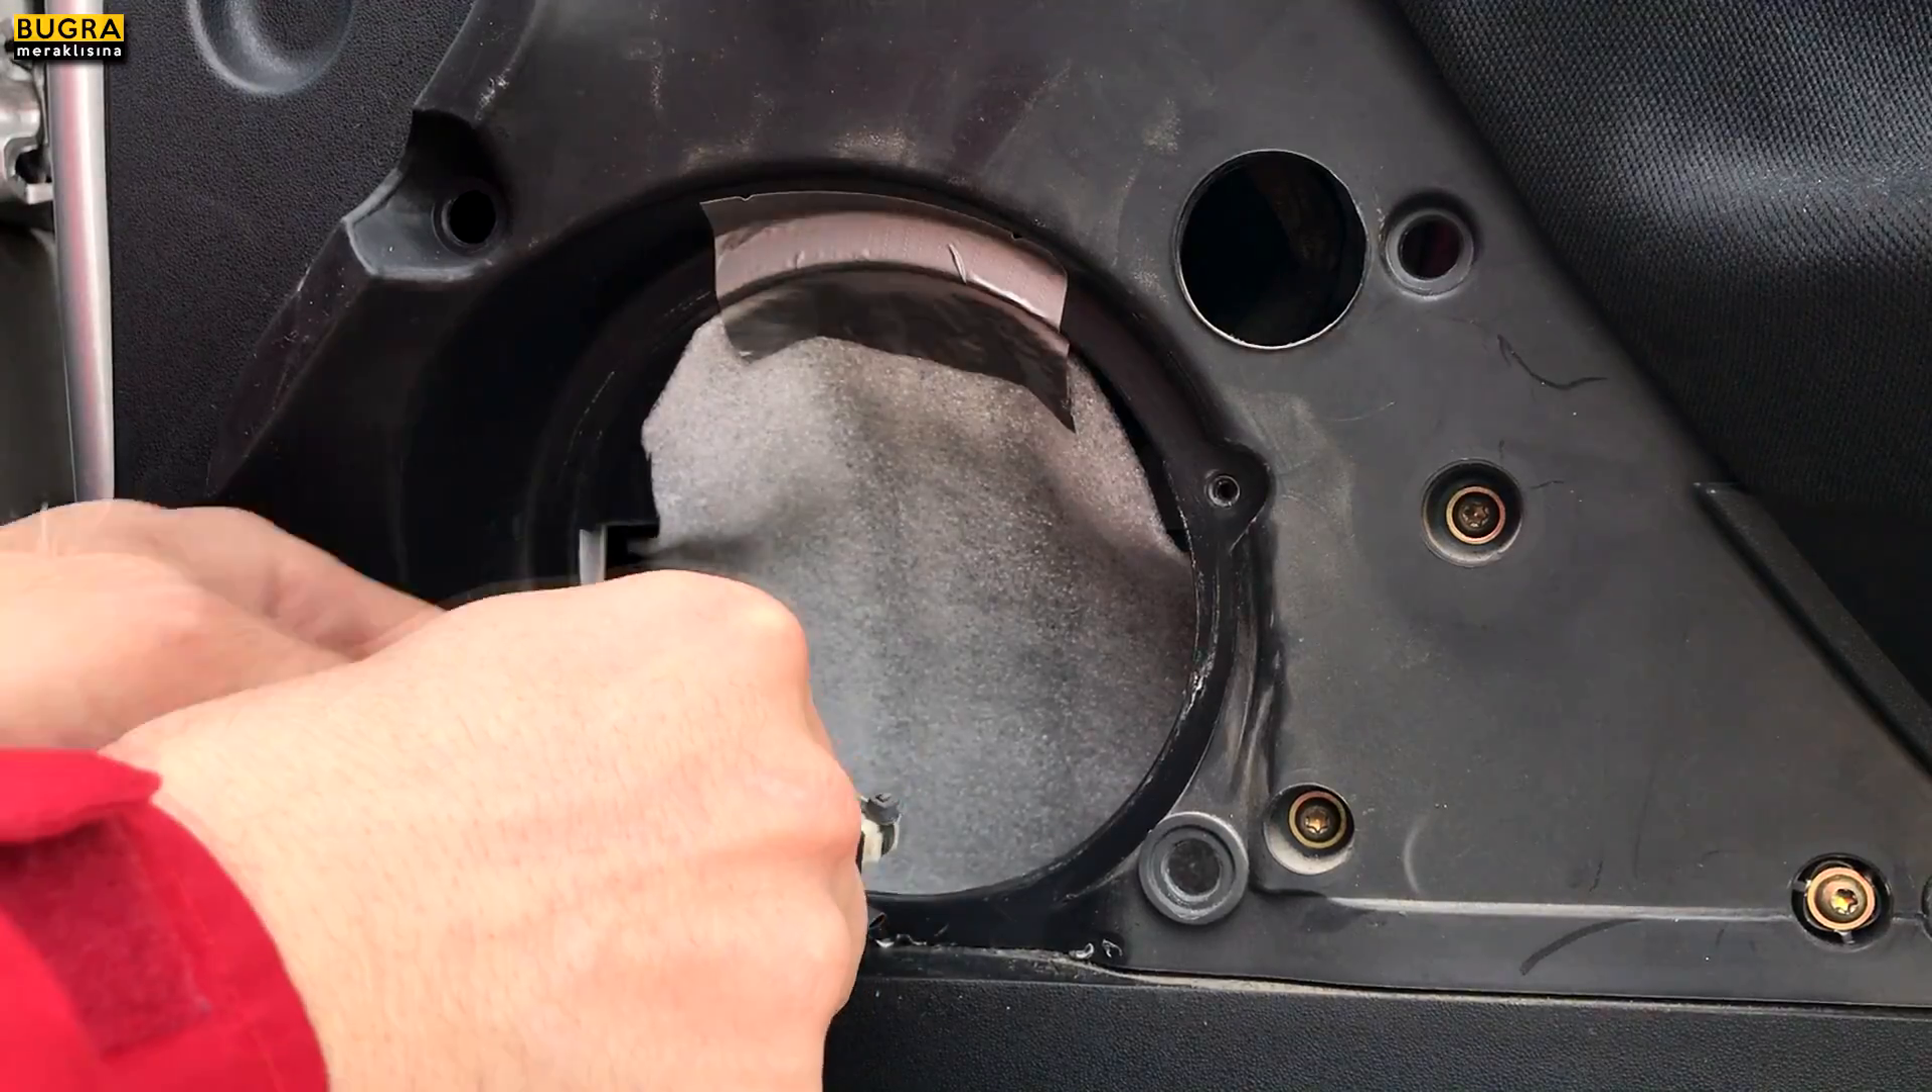Kuvvetli bir bantla izolasyon malzemesini buraya sabitledim.